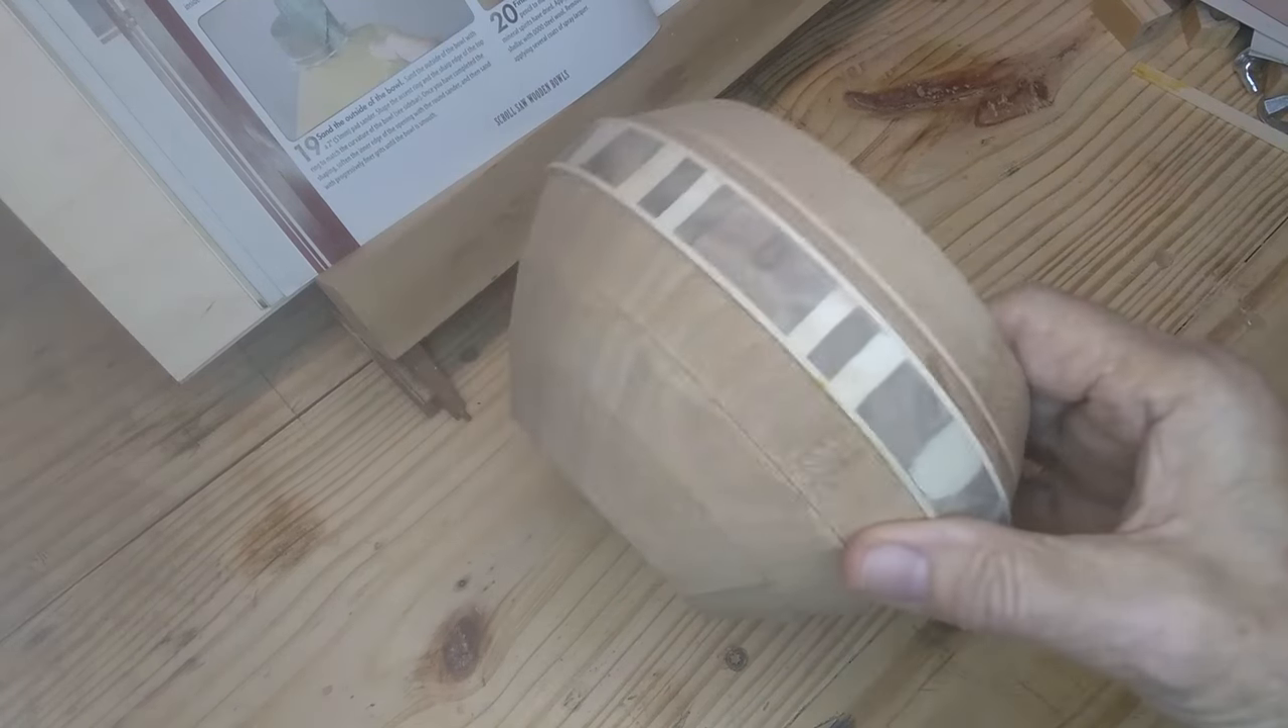Okay, so the bowl is put together.